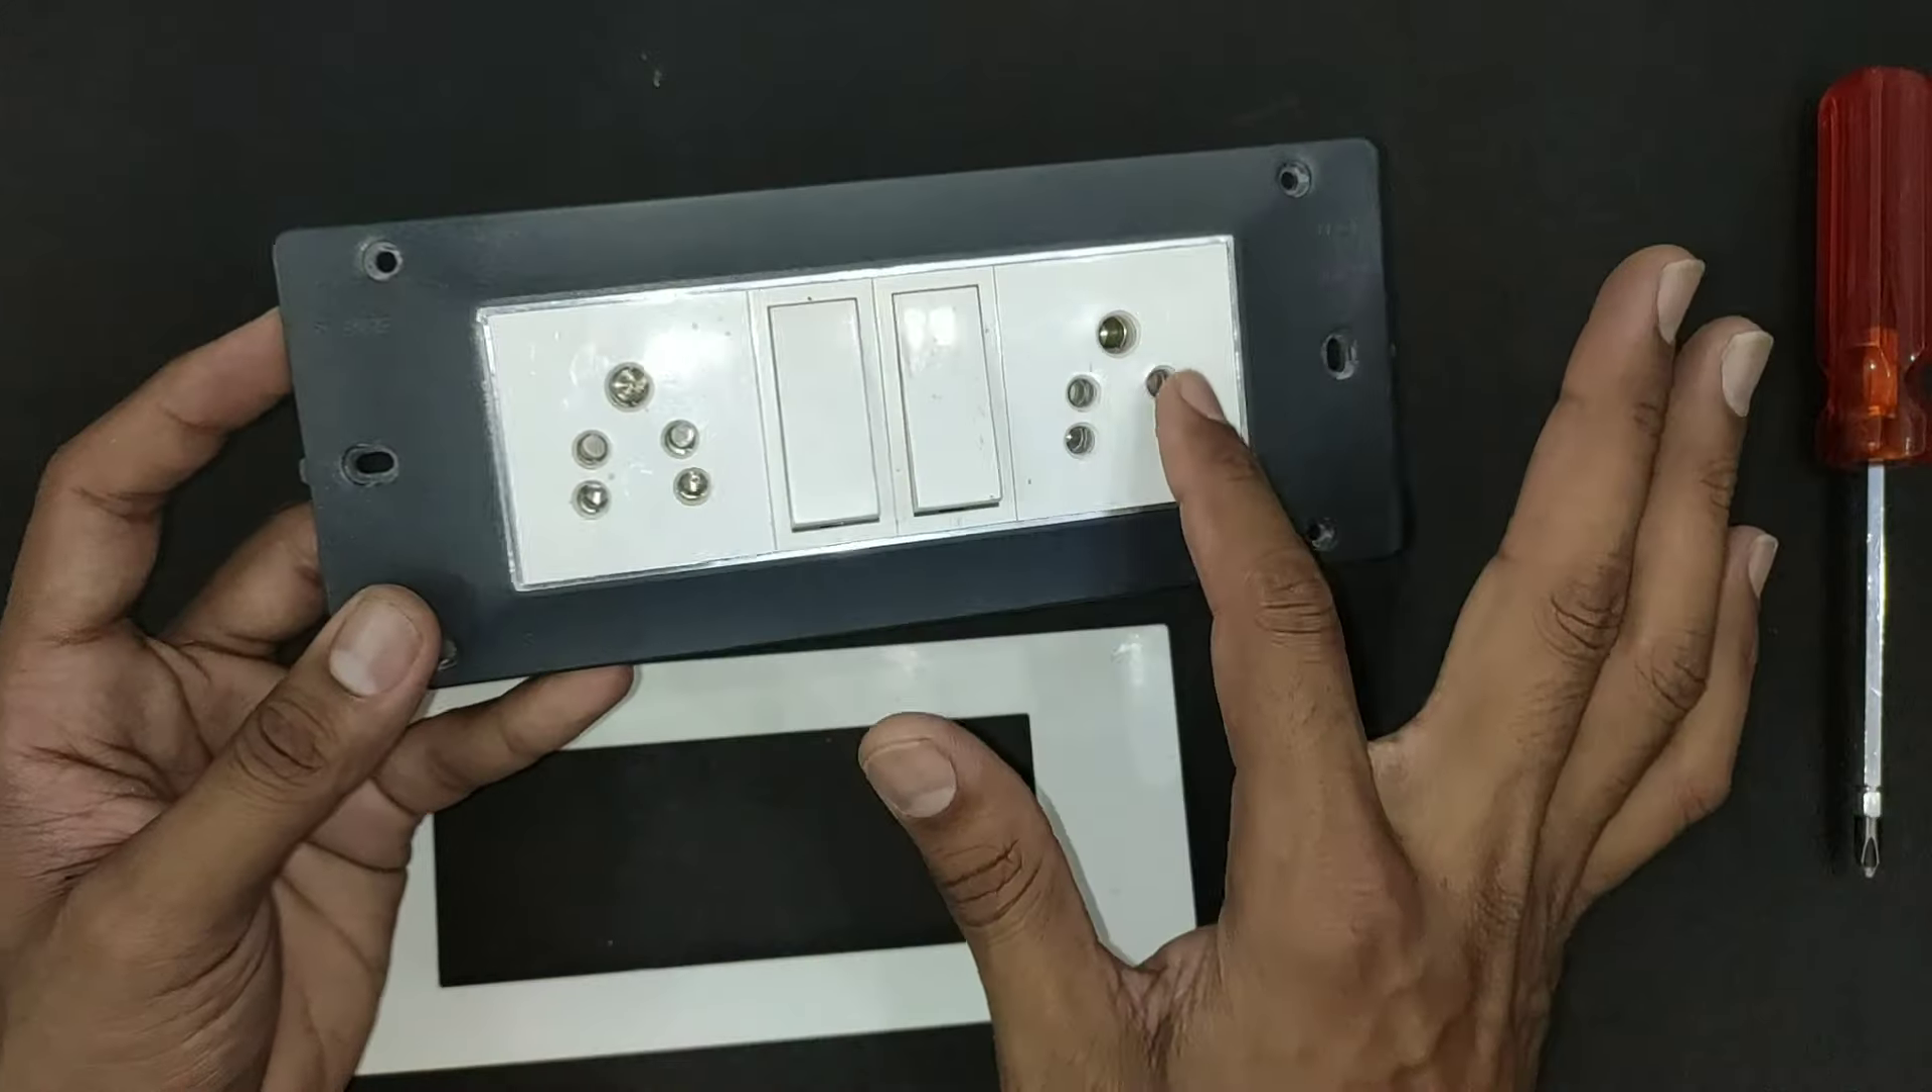तो friends अभी आप देख सकते हैं हमने ये दो socket और दो switch लगा लिए हैं।